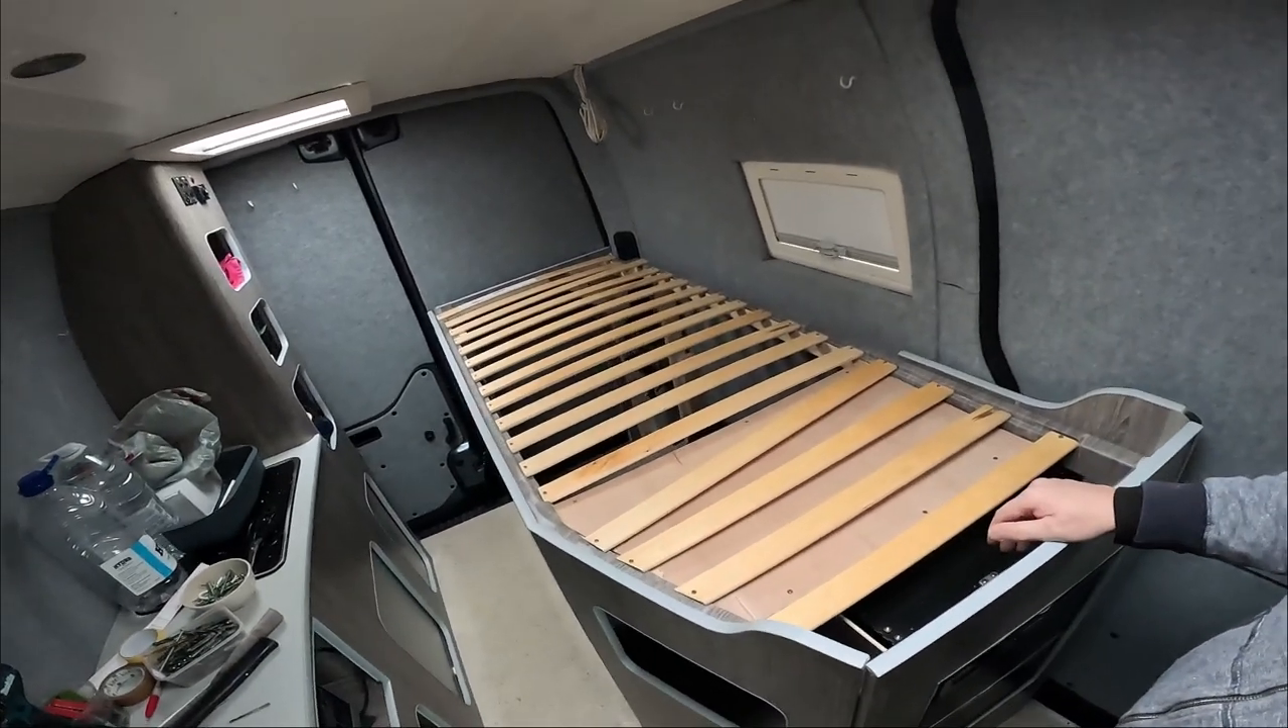Okay we're there I've got all the slats in place and it looks pretty strong.